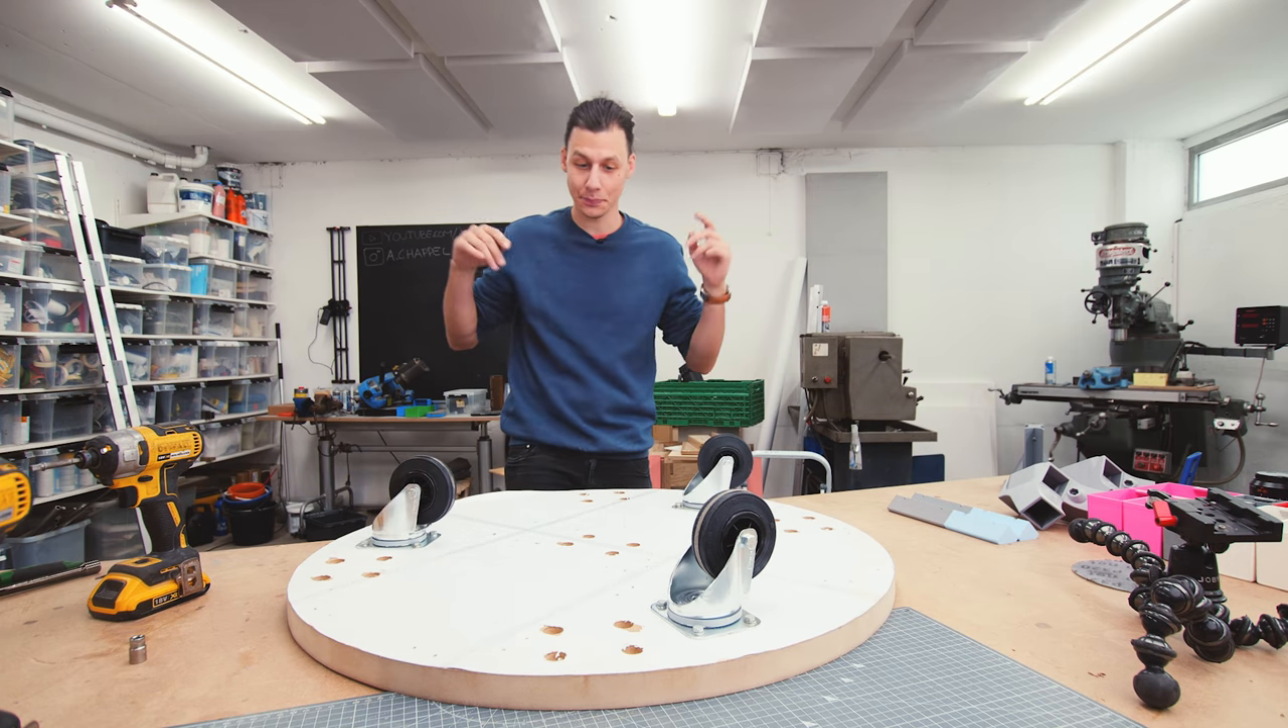All right so the base is cut out I've drilled a whole bunch of holes and I've attached a couple of wheels.